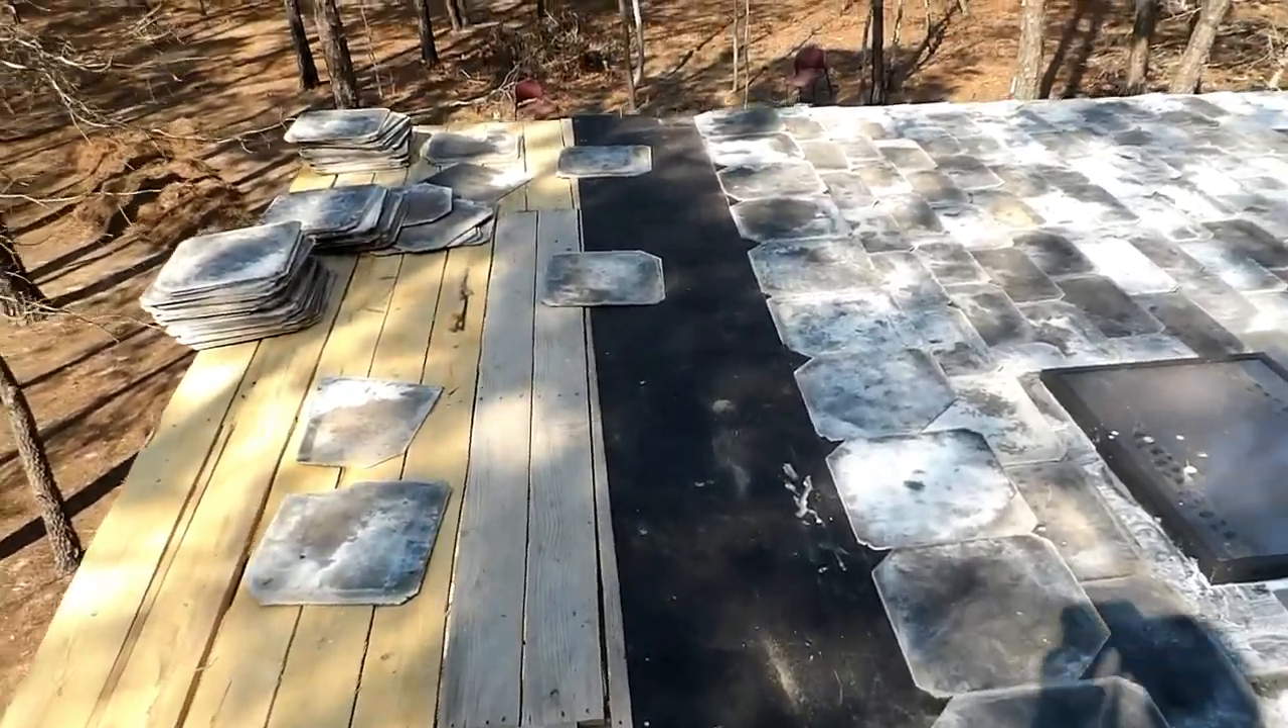So I probably got about seven rows, eight rows to do yet to finish up our roof.